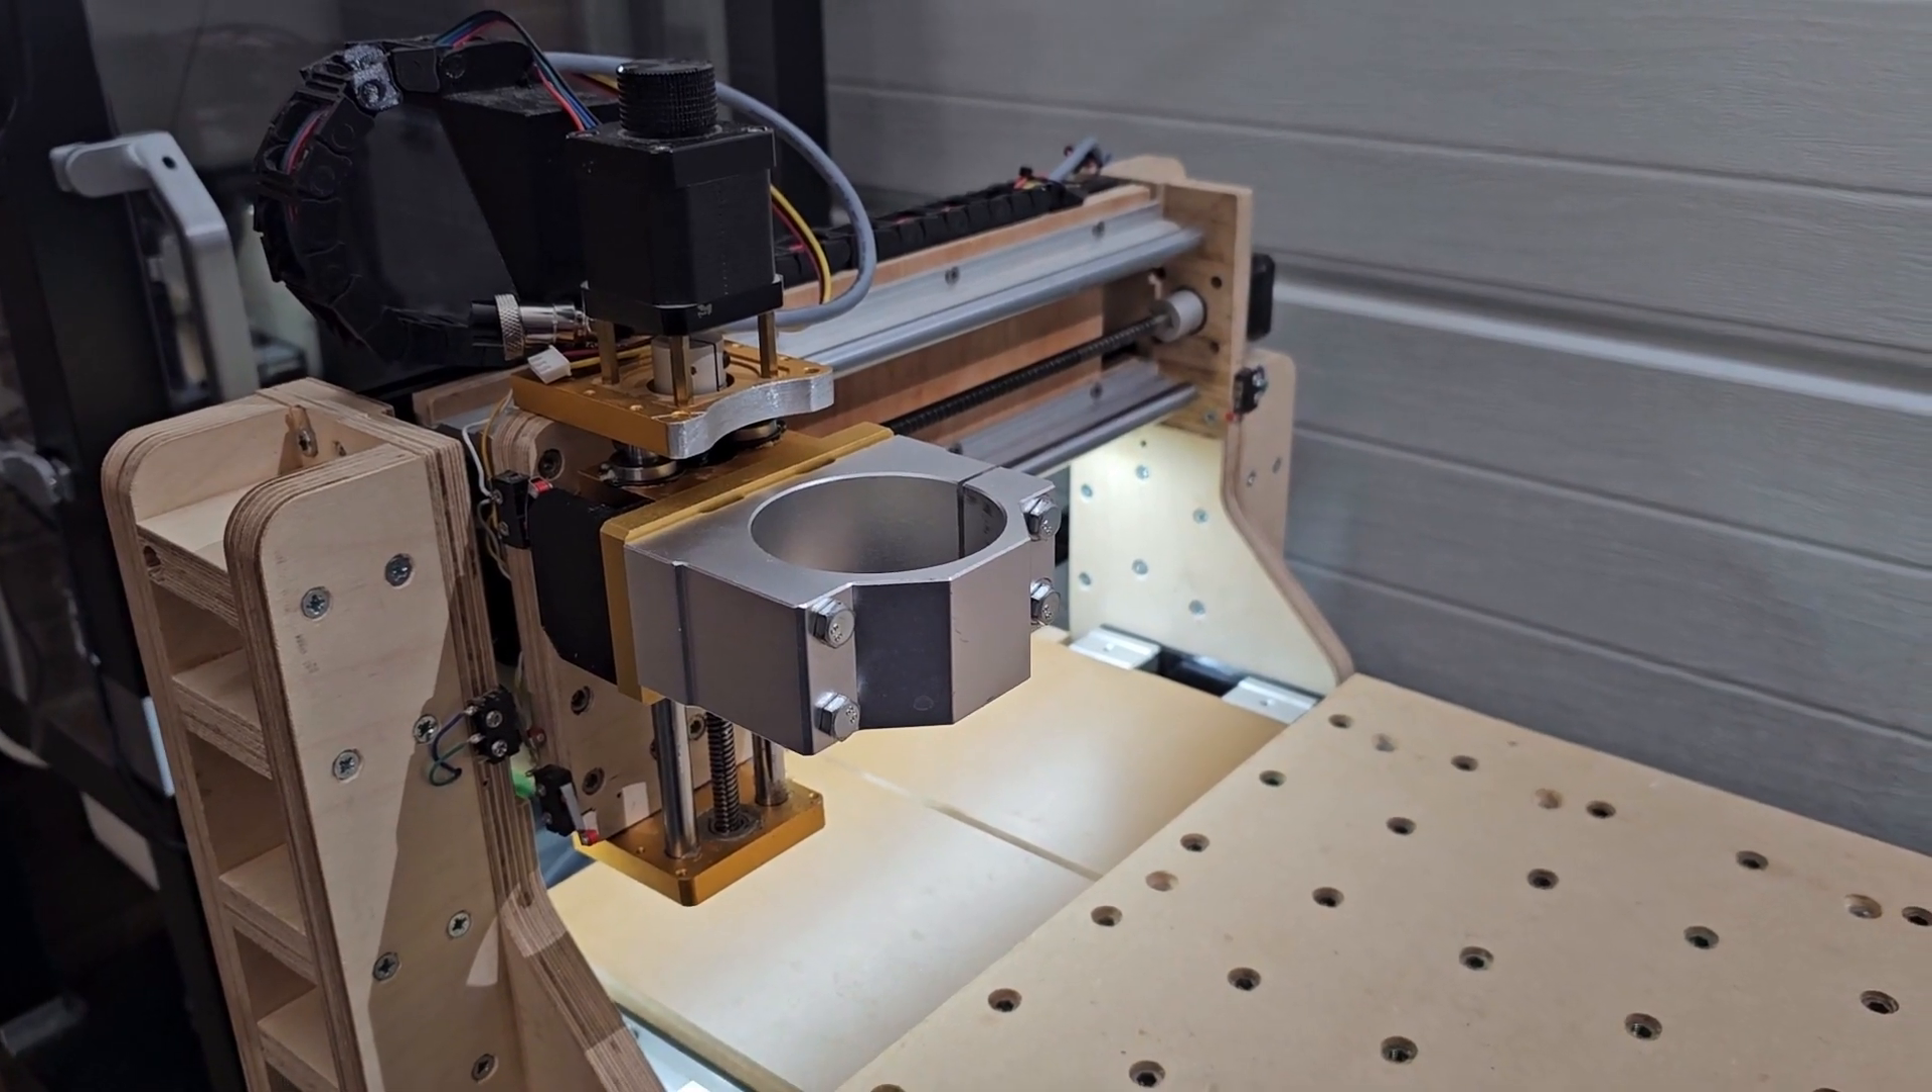You might have noticed then in the intro to this video and in this clip that we're showing now there's no spindle fitted.